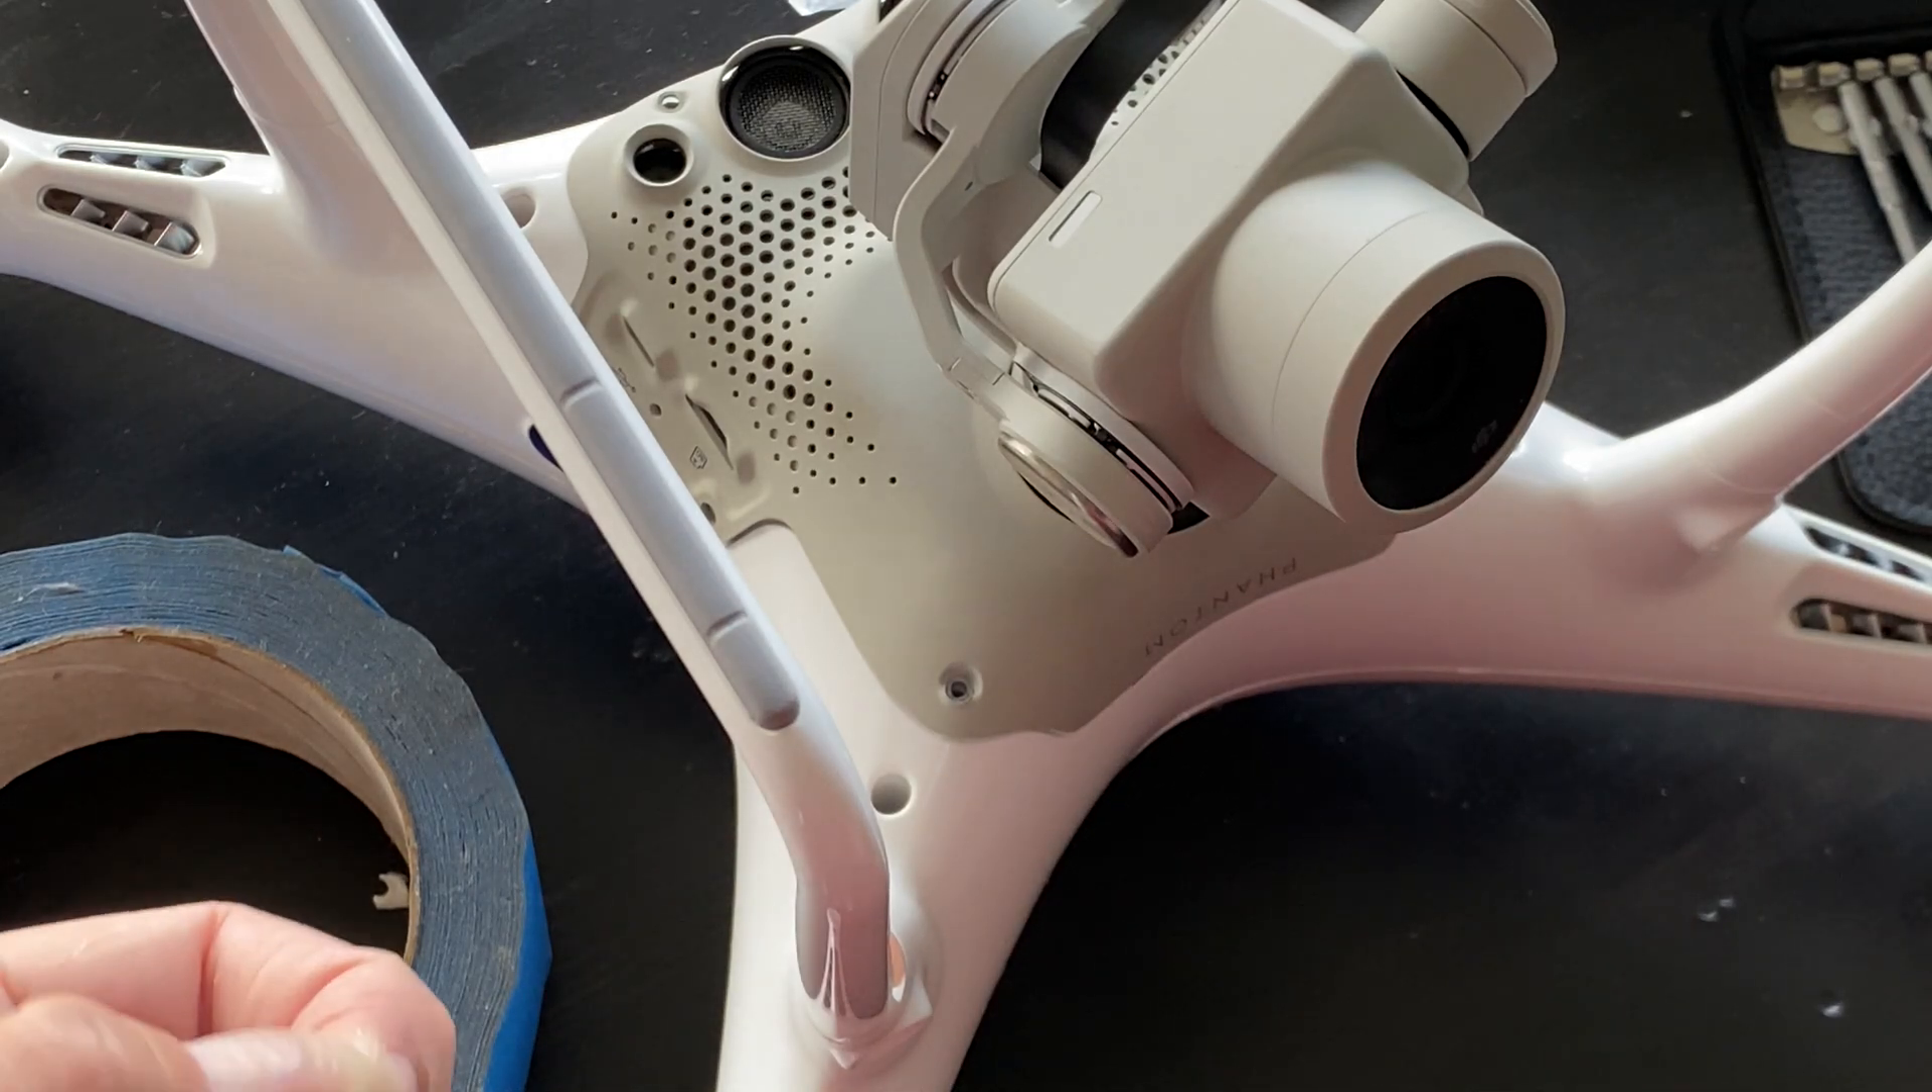We got the gimbal back on.